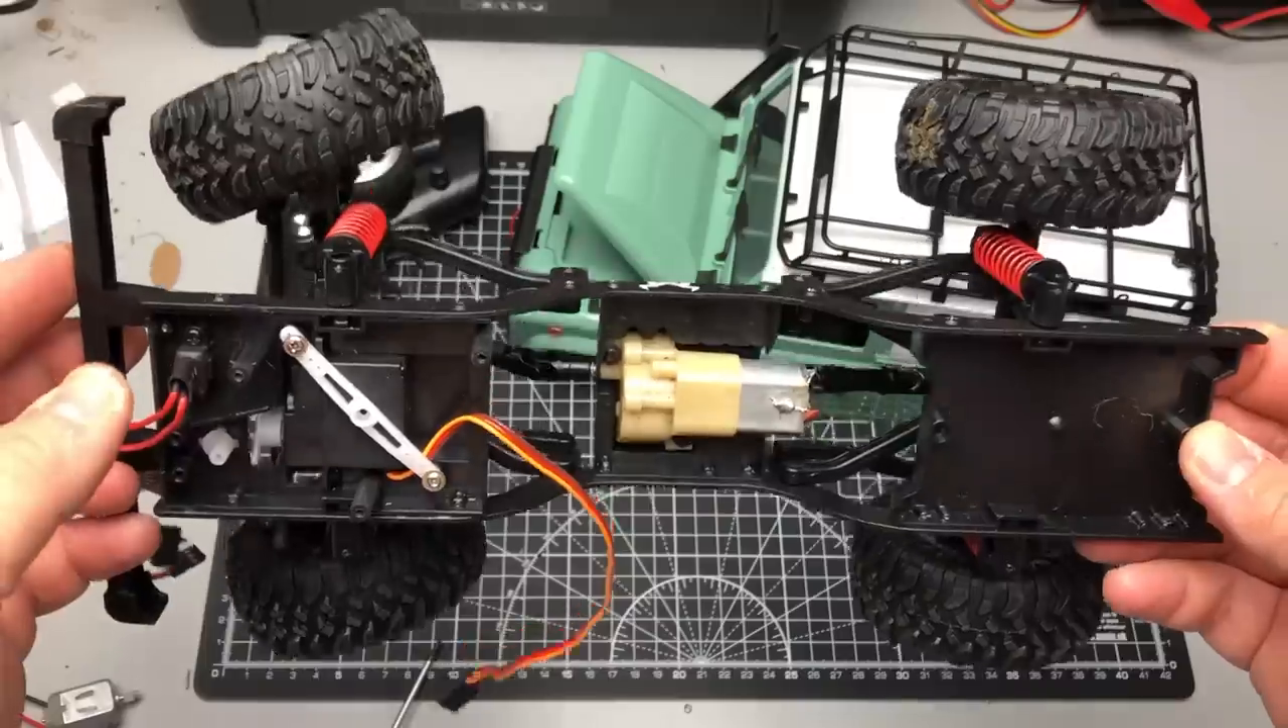So motor and gearbox are in just need to solder the lead on there.